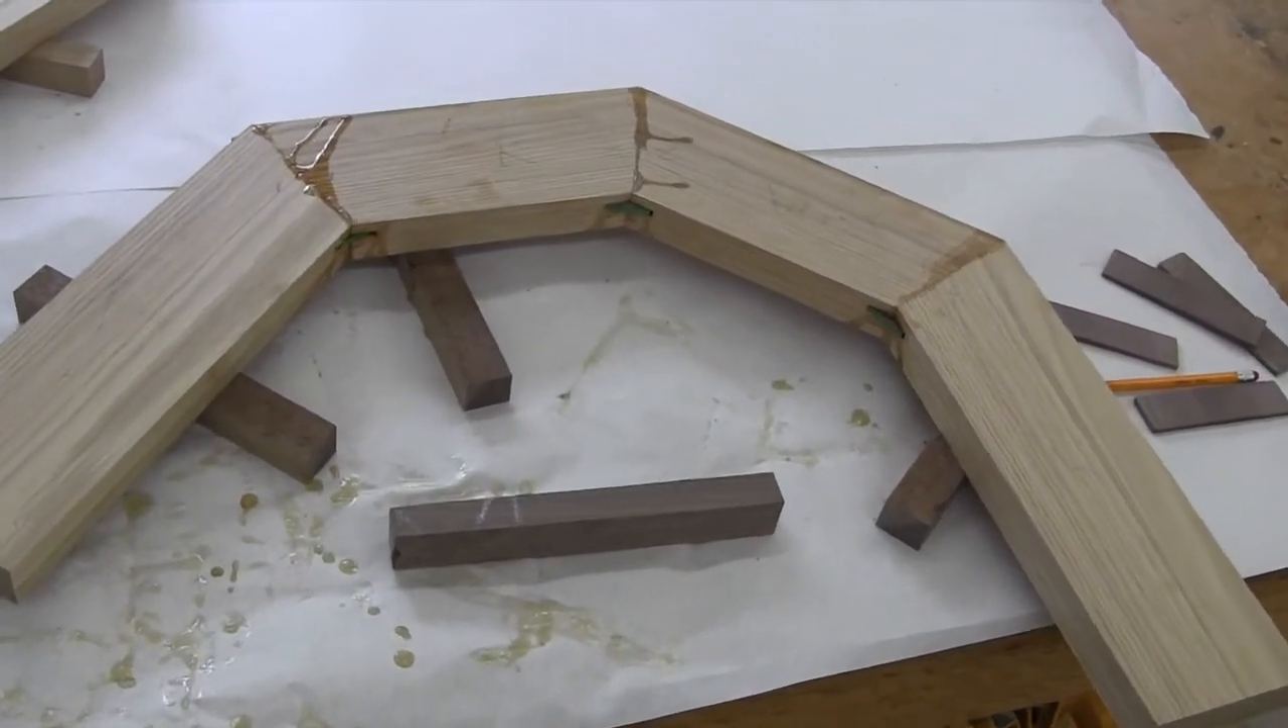I've just uh completed the final glue up of each of the half circles.